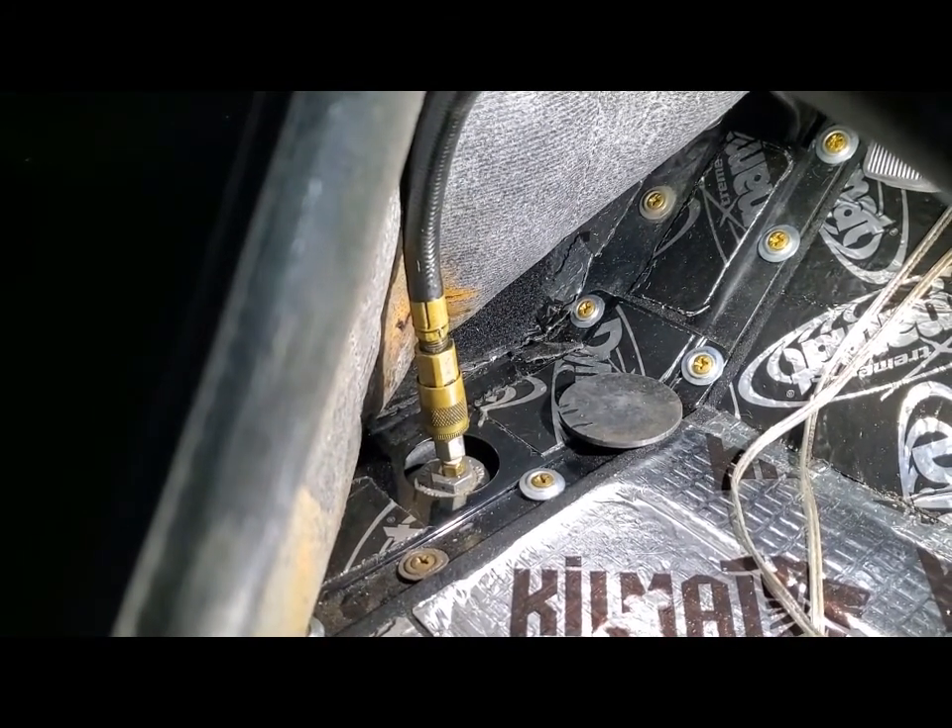Here's the pressure line hooked up ready to go.